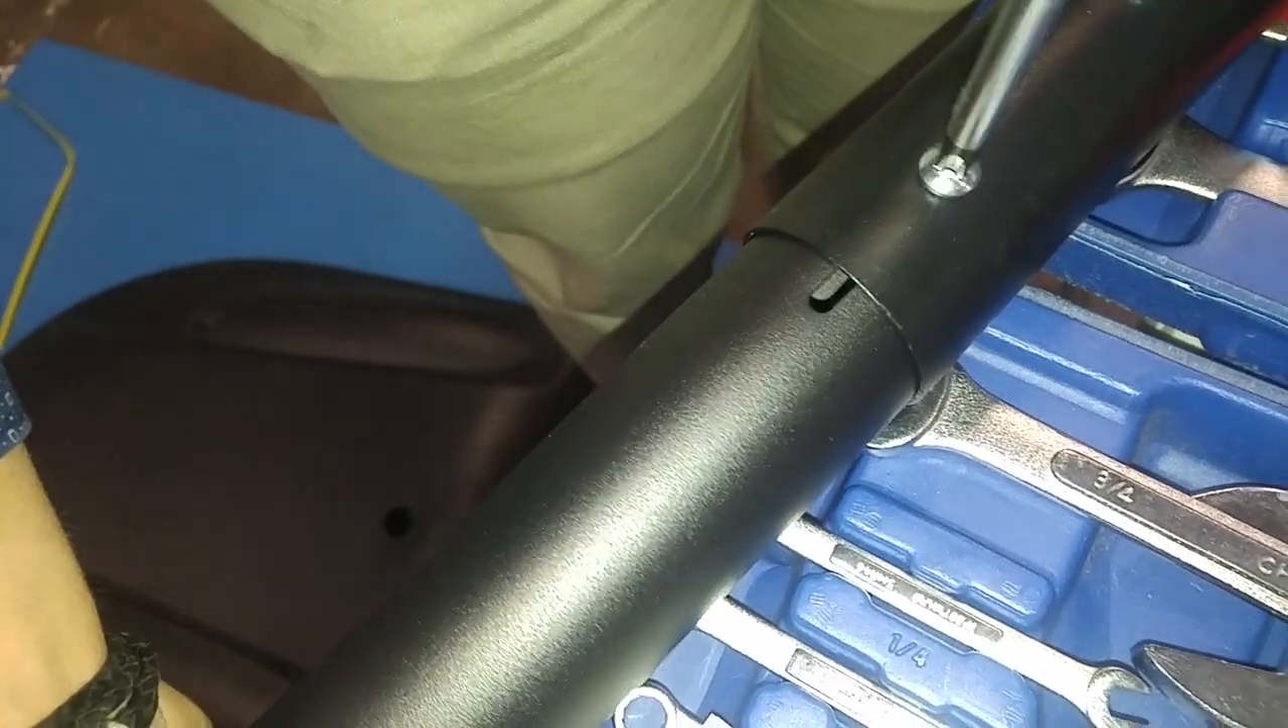And that slot showing right there that is a sign that your poles have not been seated together yet.